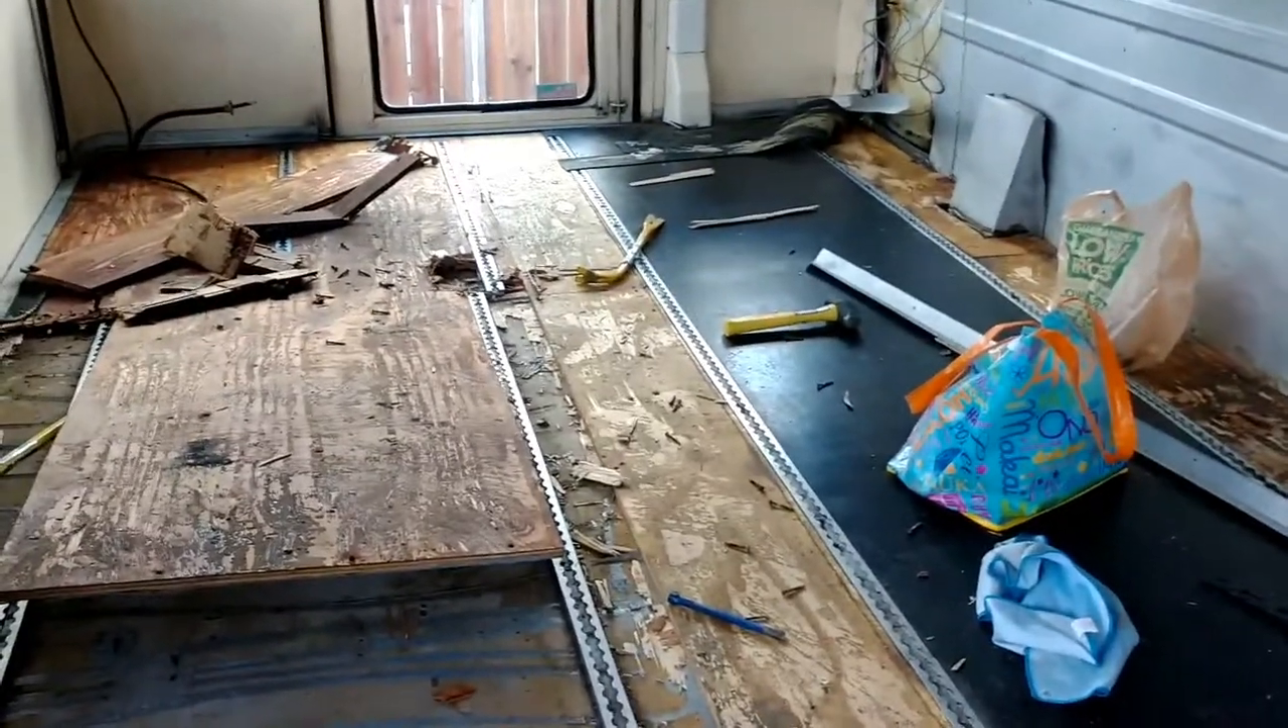Almost half the floor is out.